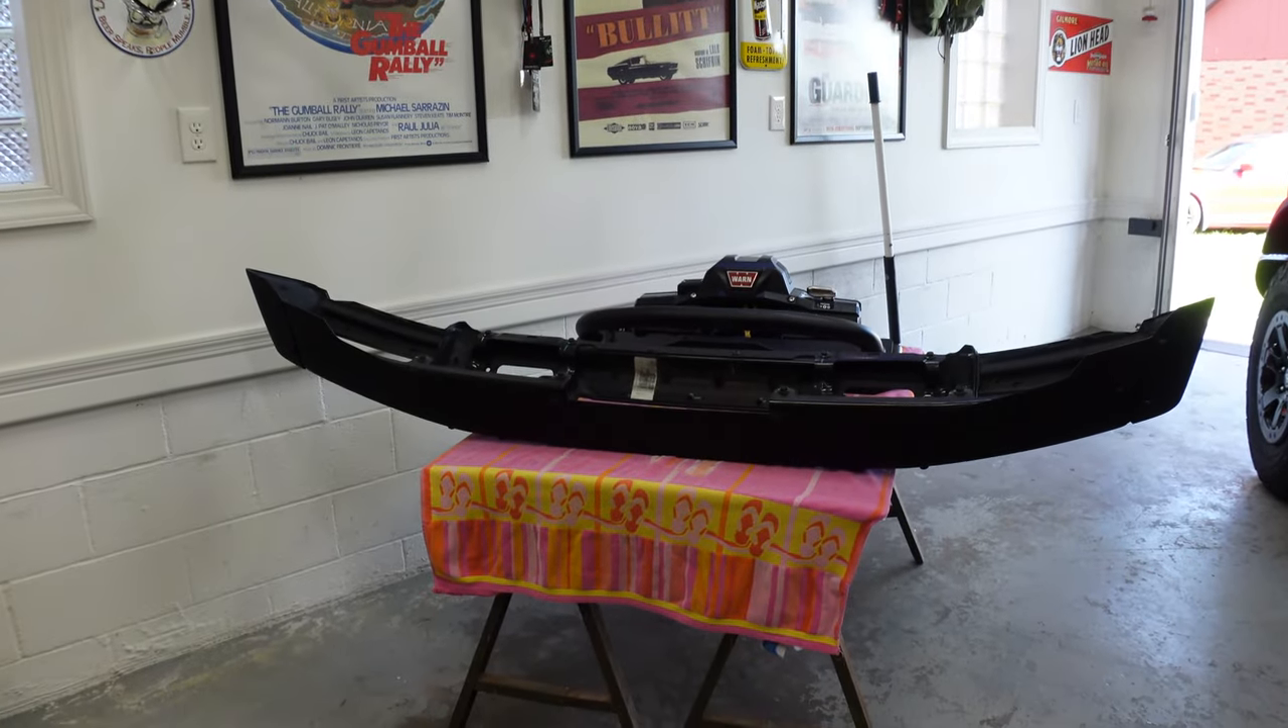So we have our bumper off.